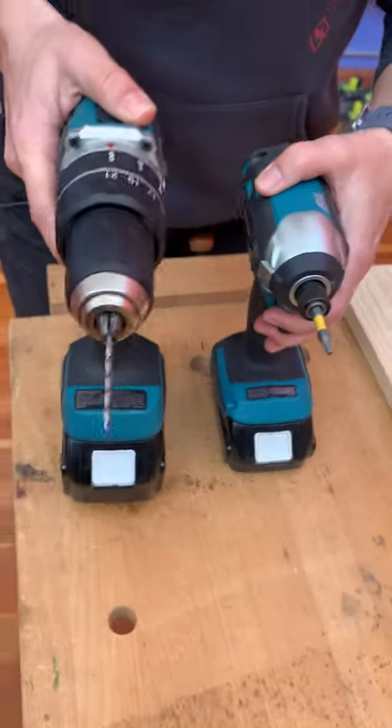I have both my bits in and I'm ready to go.